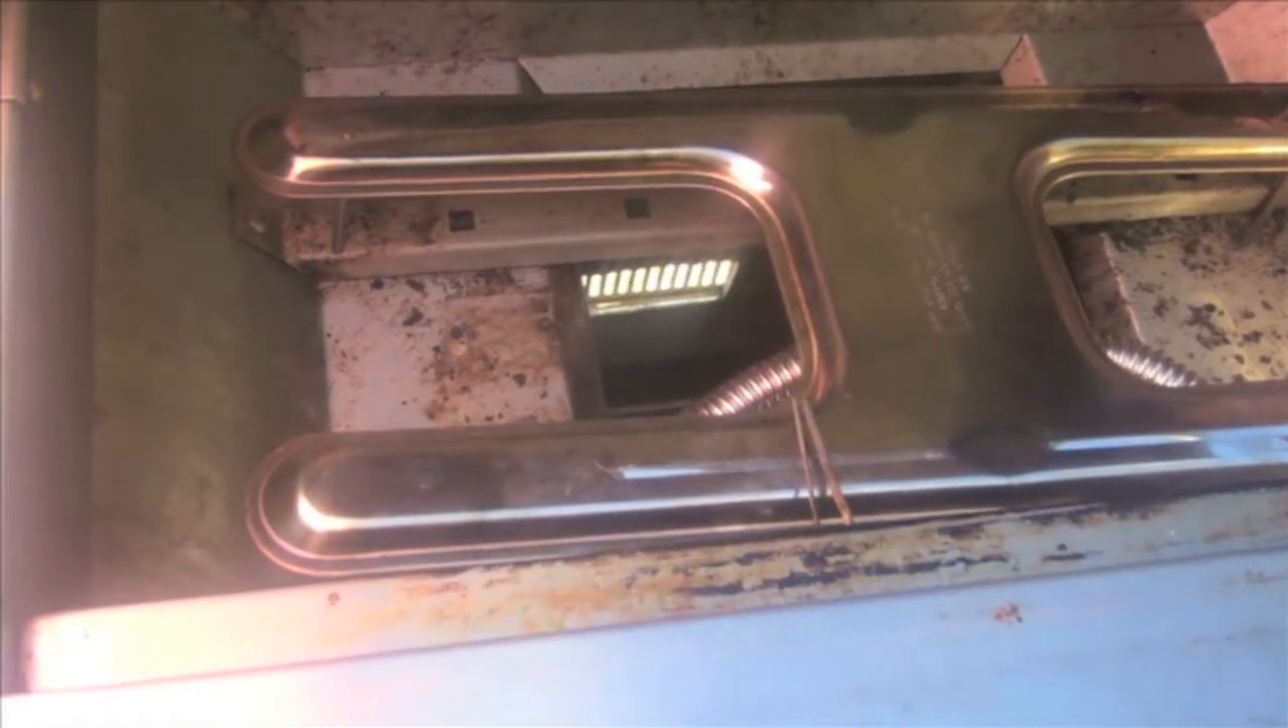The two burners that were in the grill have been replaced by the H -burner which burns, controls, and heats beautifully.